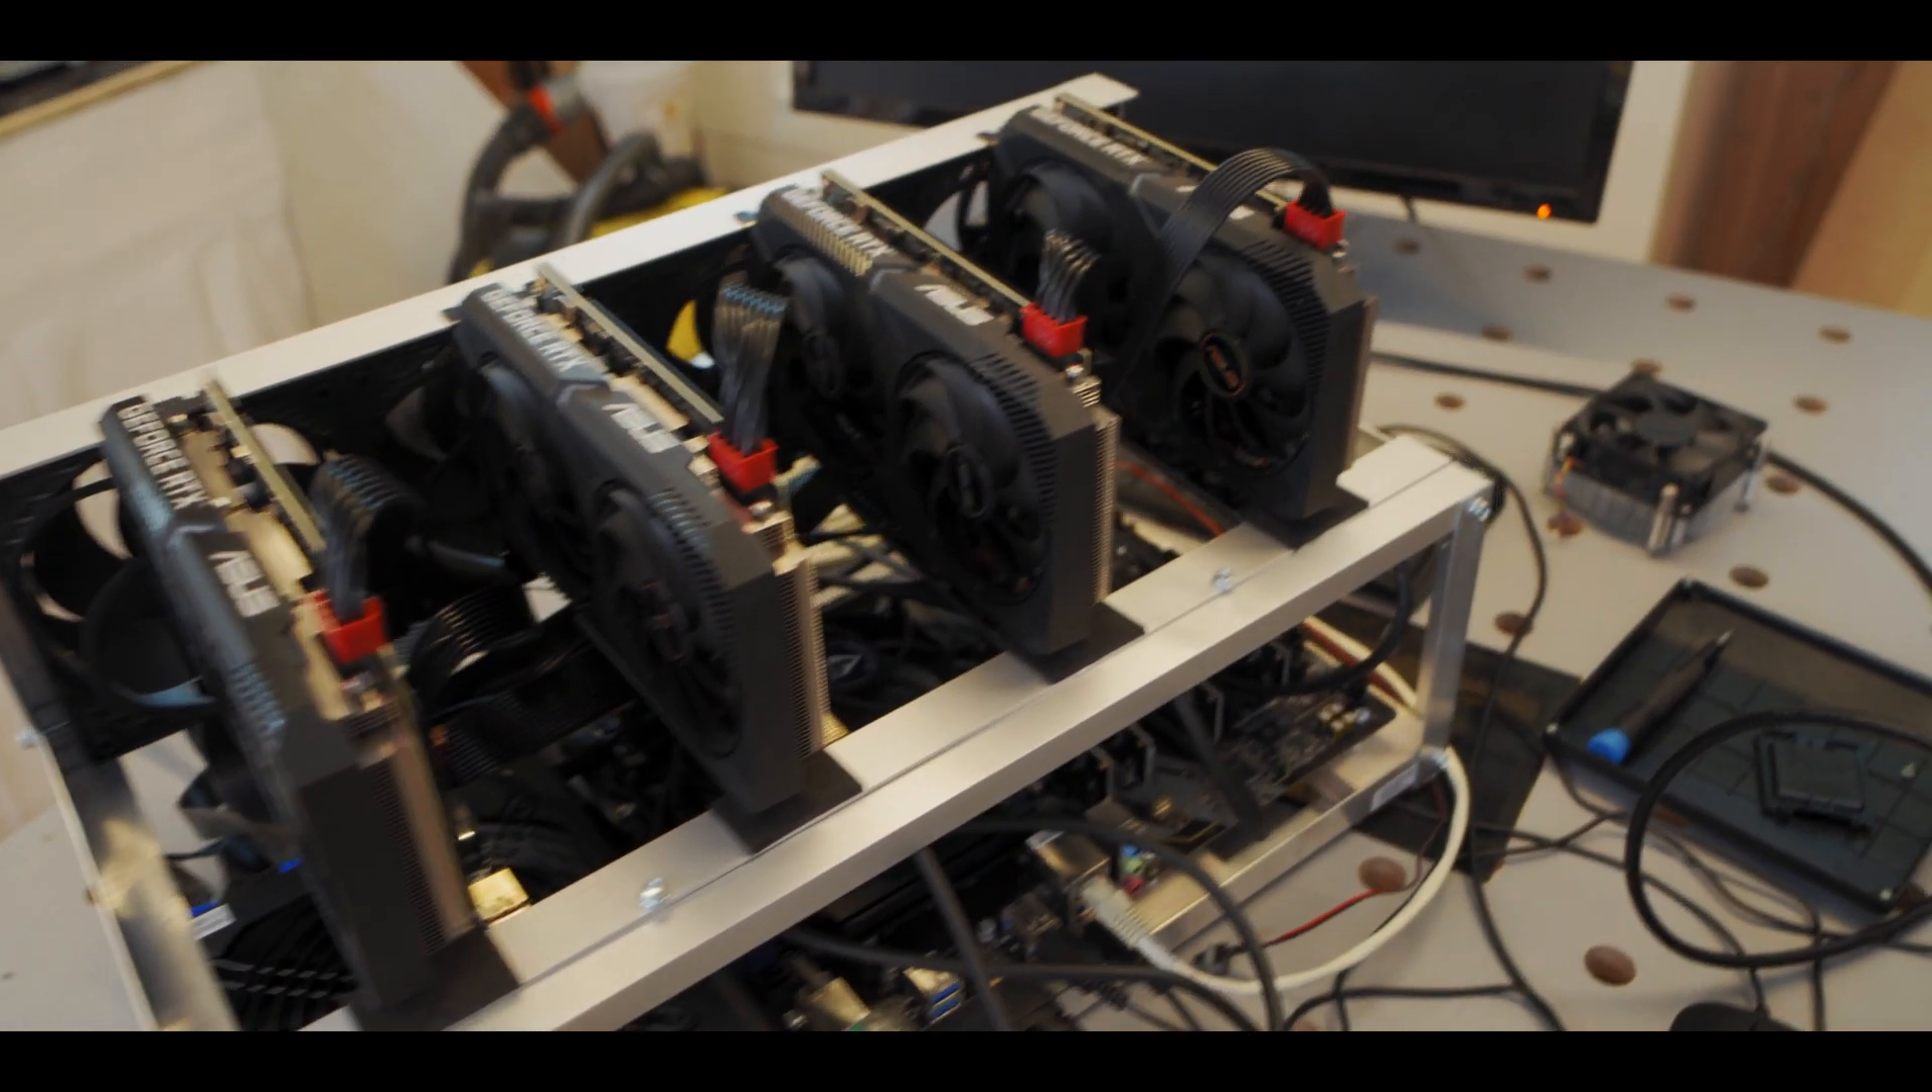All right we got all four GPUs plugged in now so let's turn it on.